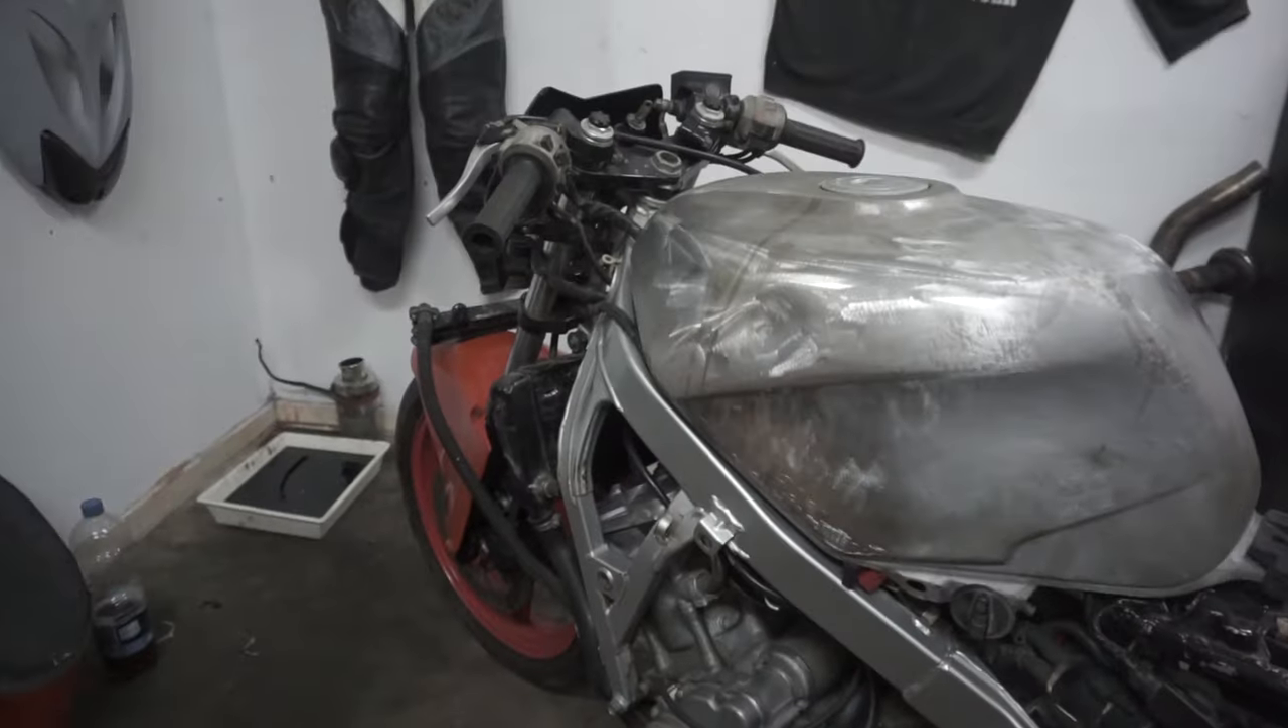Der frisch revisierte Tank ist wieder drauf.